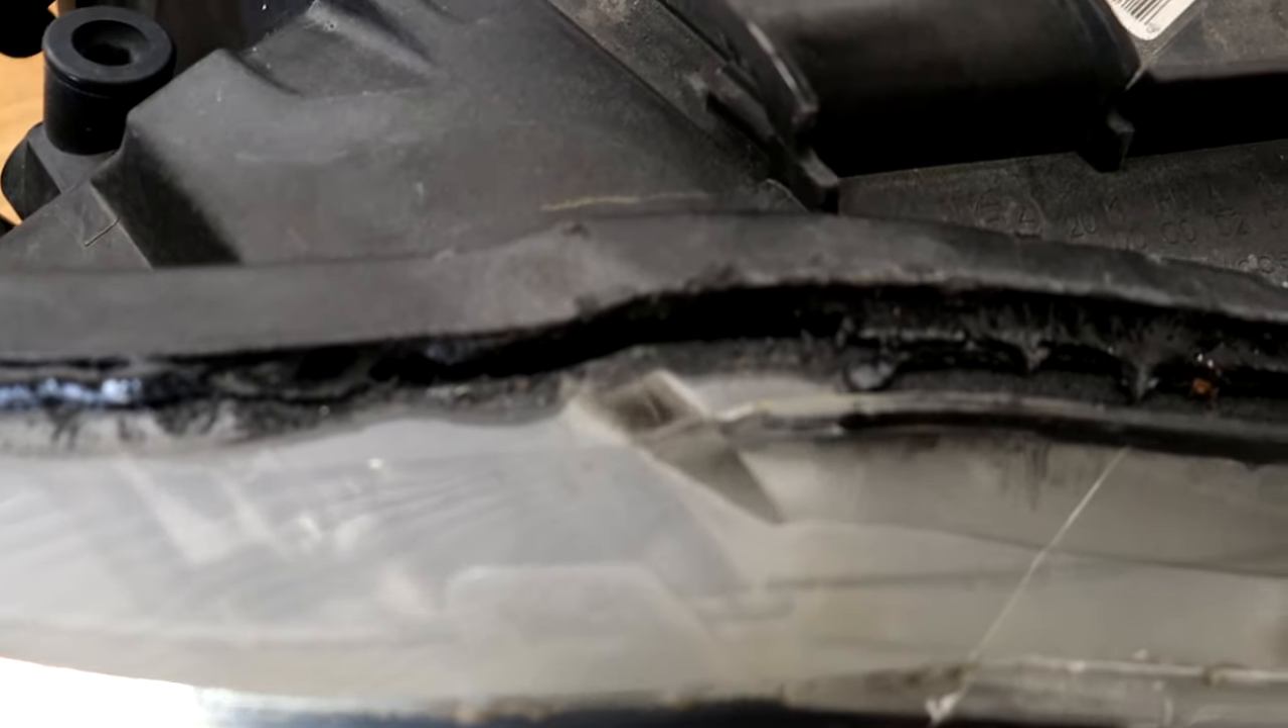We get a better look of this seal here where it's separating as you can see that's the biggest gap right there.